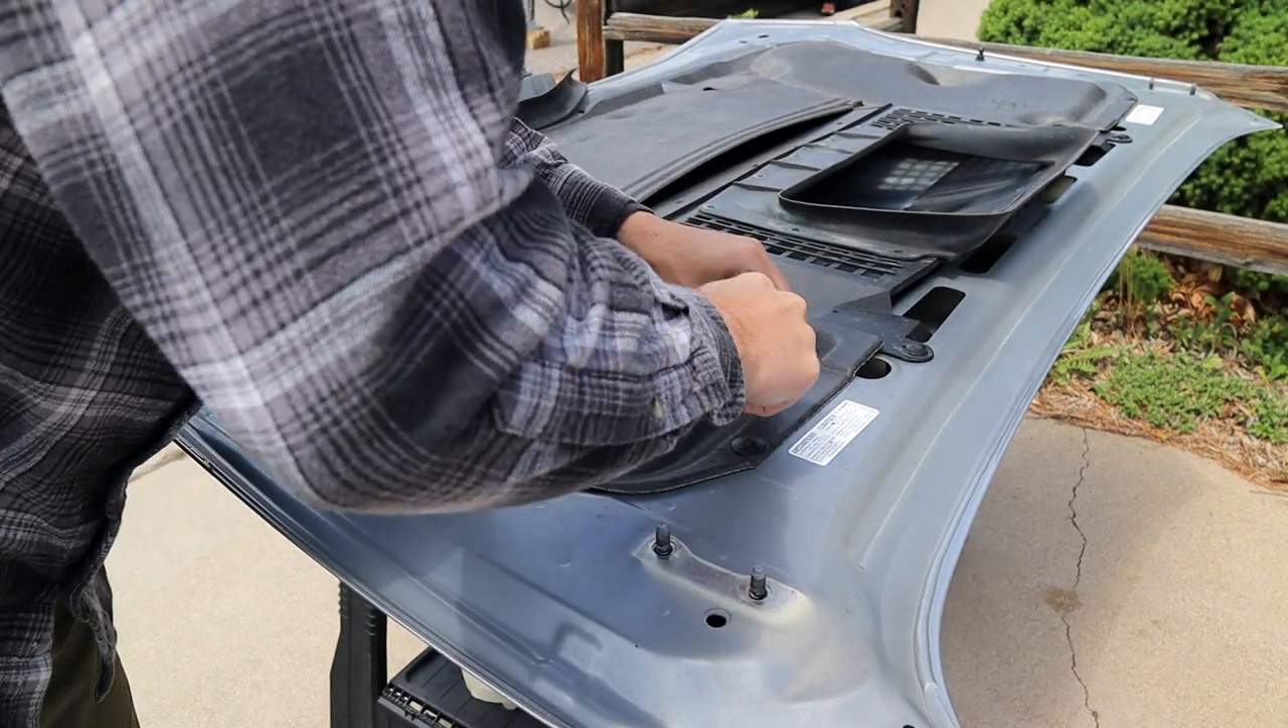So we got the hood taken off.